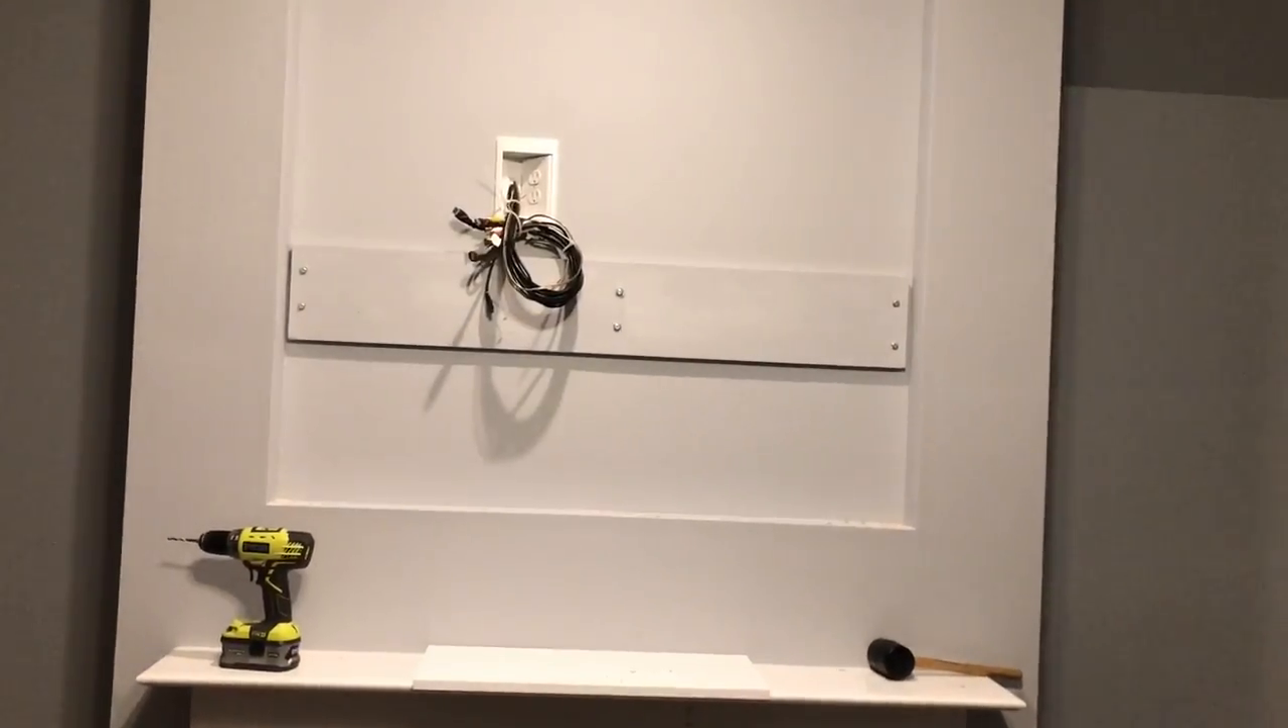Mounting plate mounted ready to go.